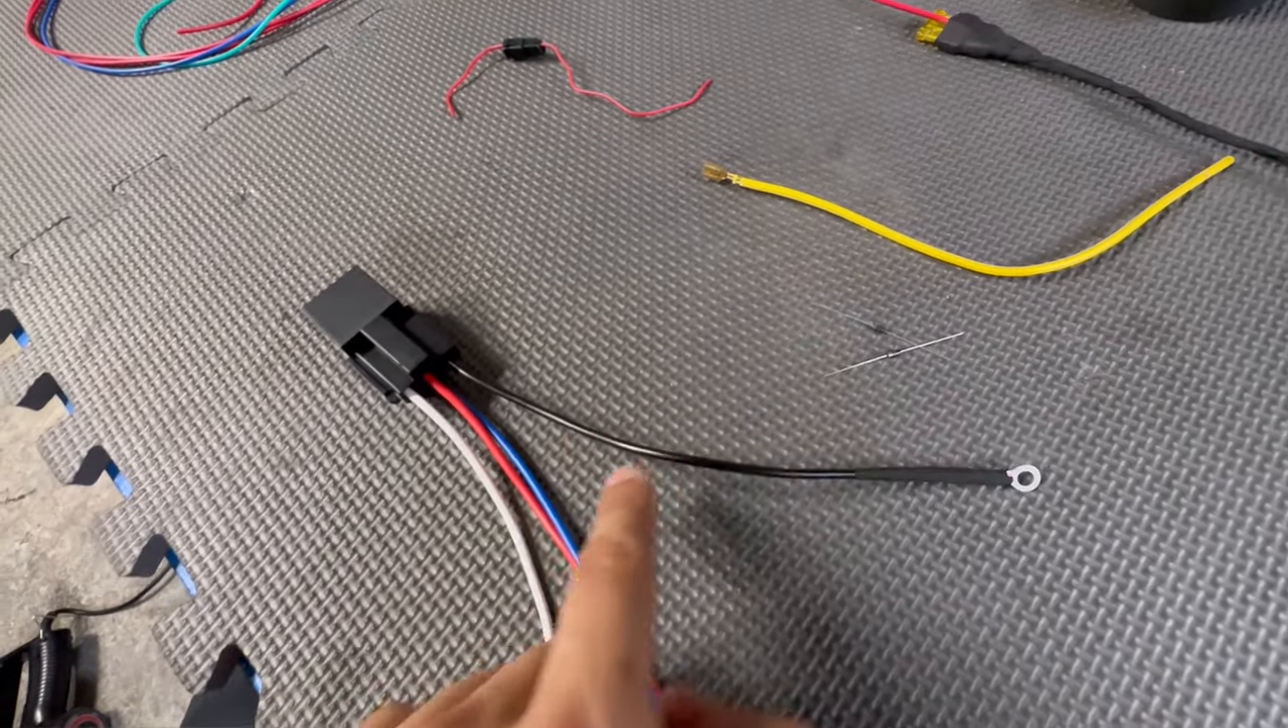All right so as you can see now we only have four wires and already took off that yellow one and i also did go ahead and crimp the ring terminal right here for the ground.